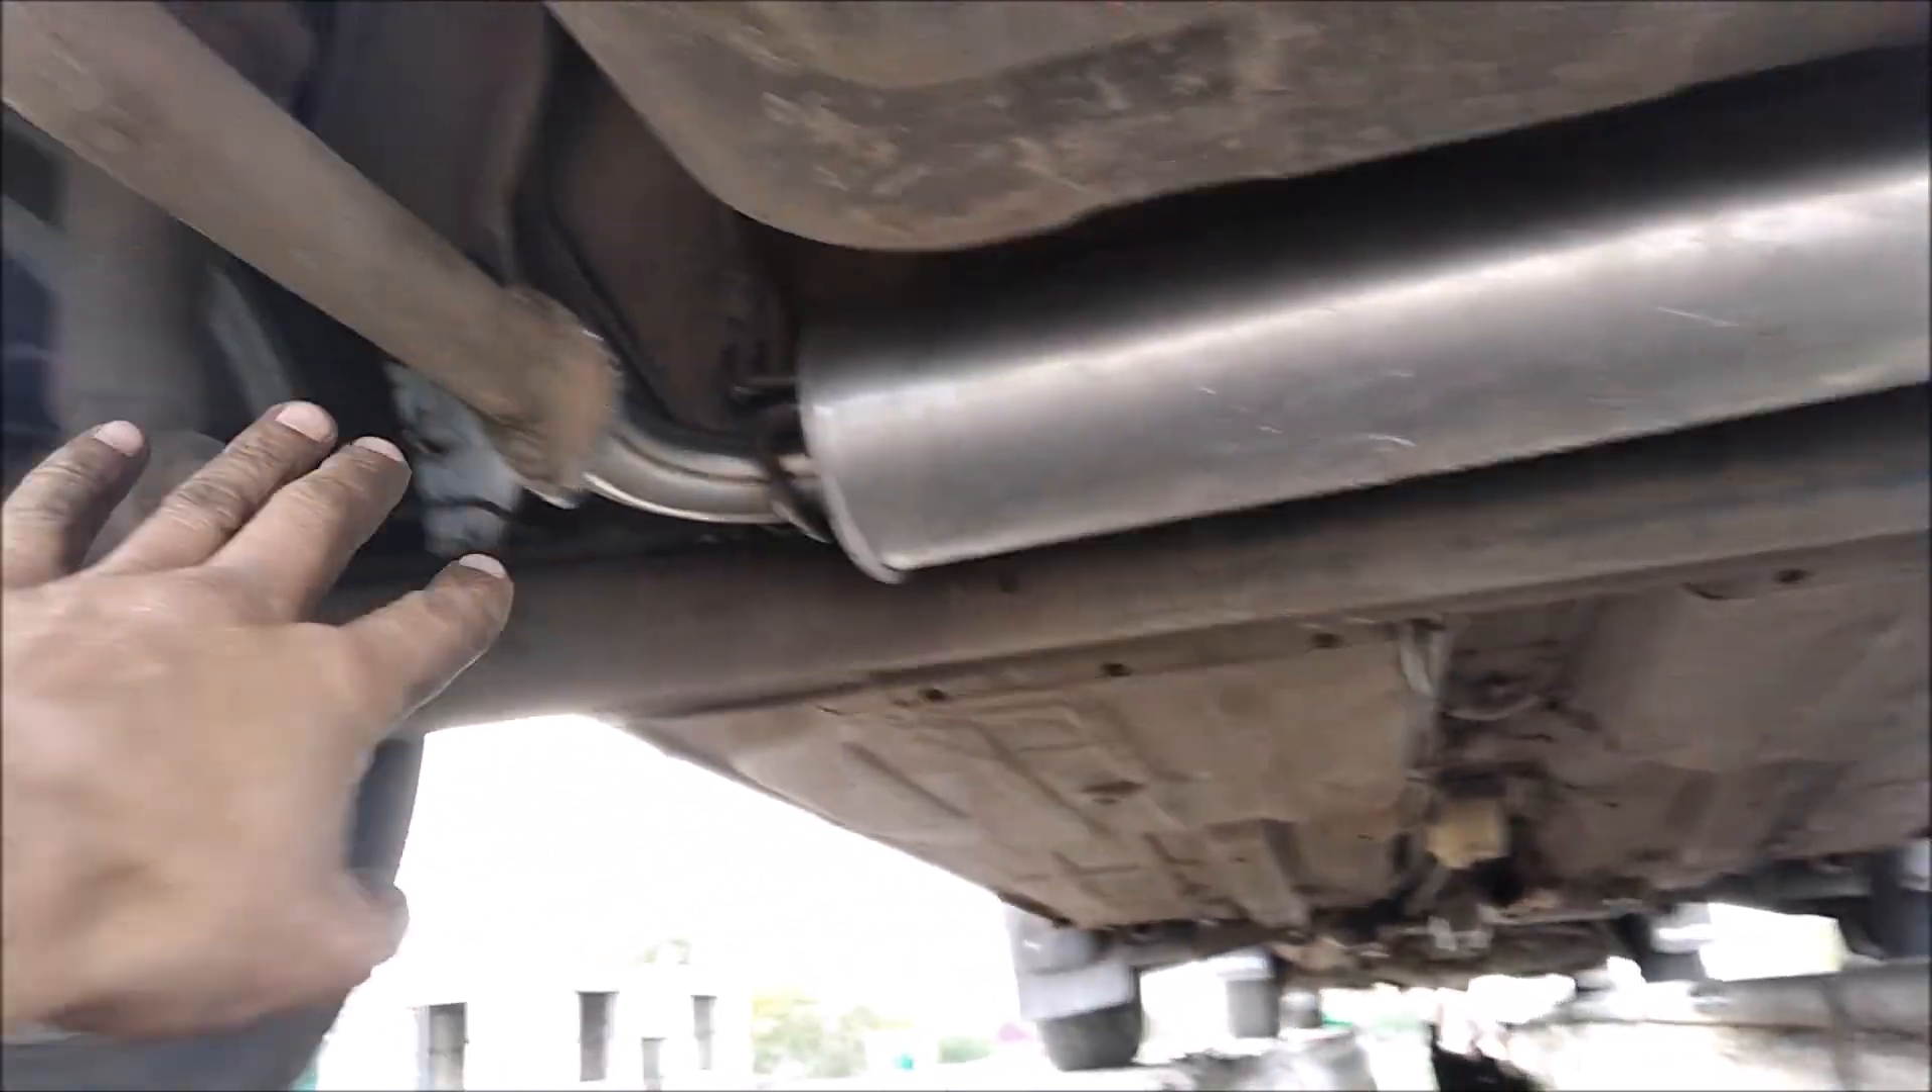Так ребят глушитель стоит все хорошо все отлично.